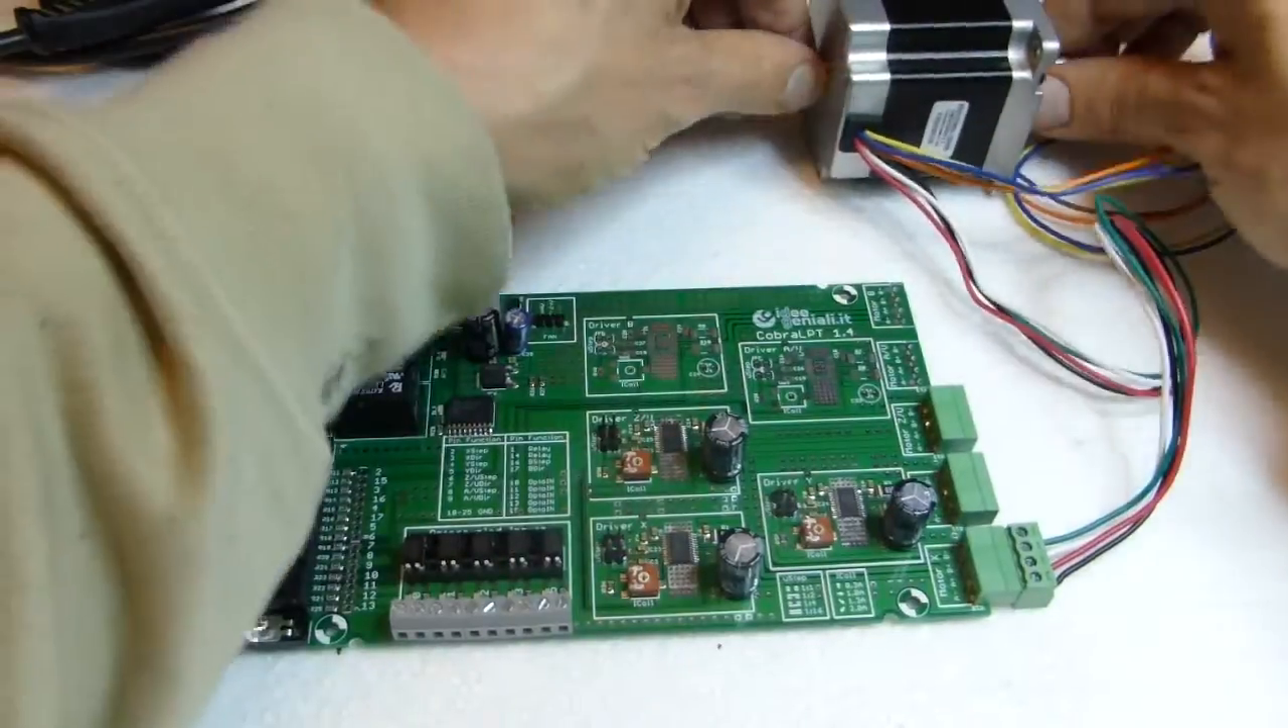So, board unpowered, I connected the stepper motor.